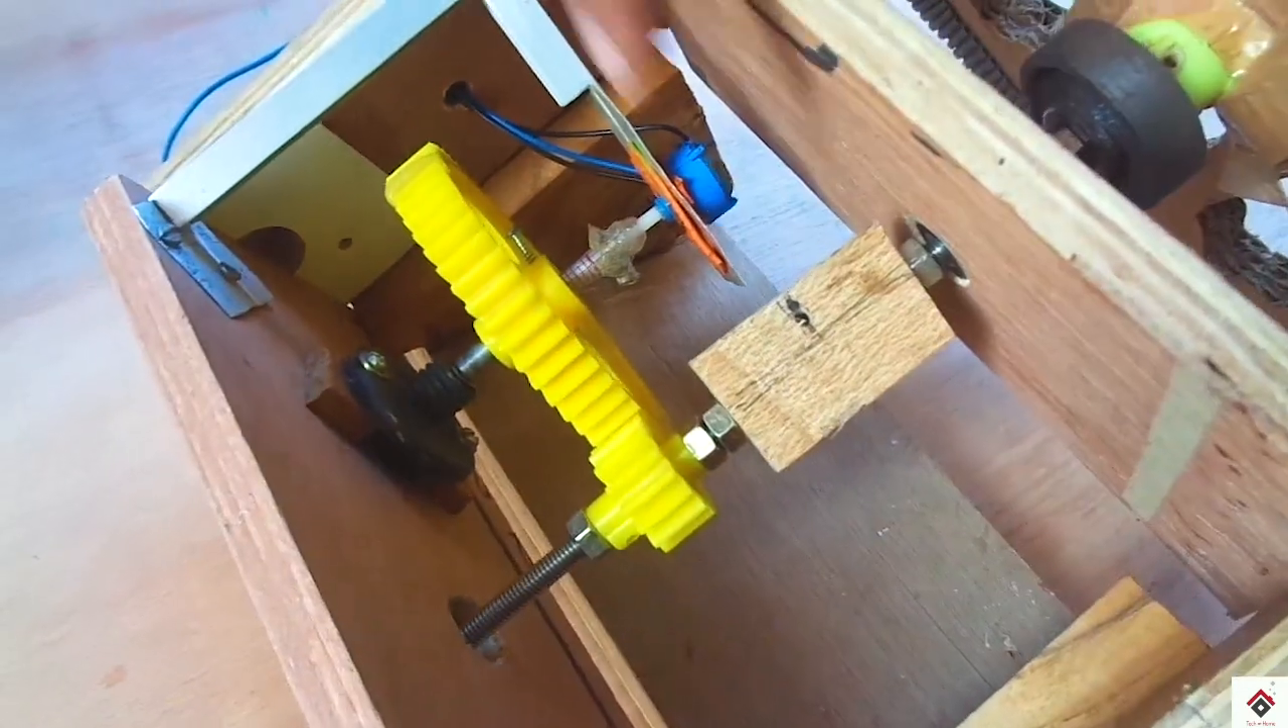And for the central steering rod I have added this wooden piece with a small hole at the top.